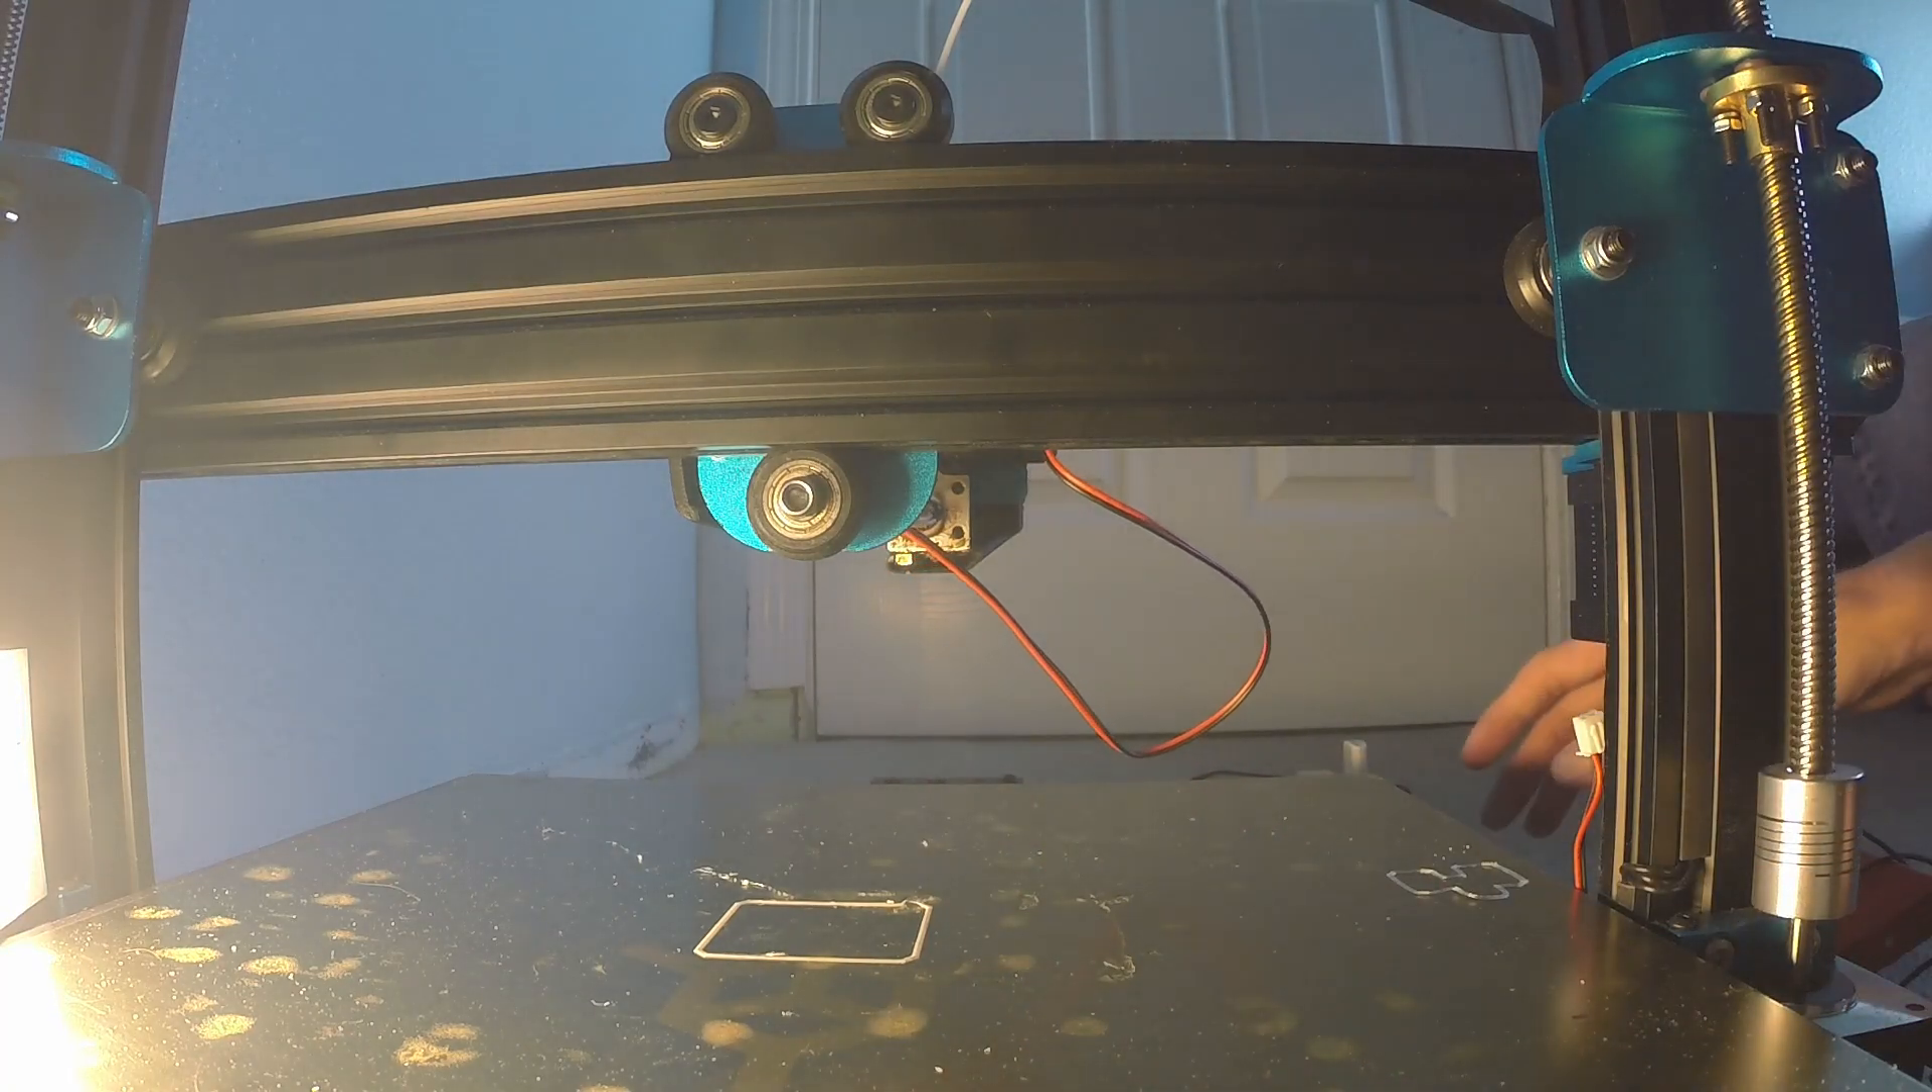Okay, so as you can see here we have all of this excess wire hanging down.